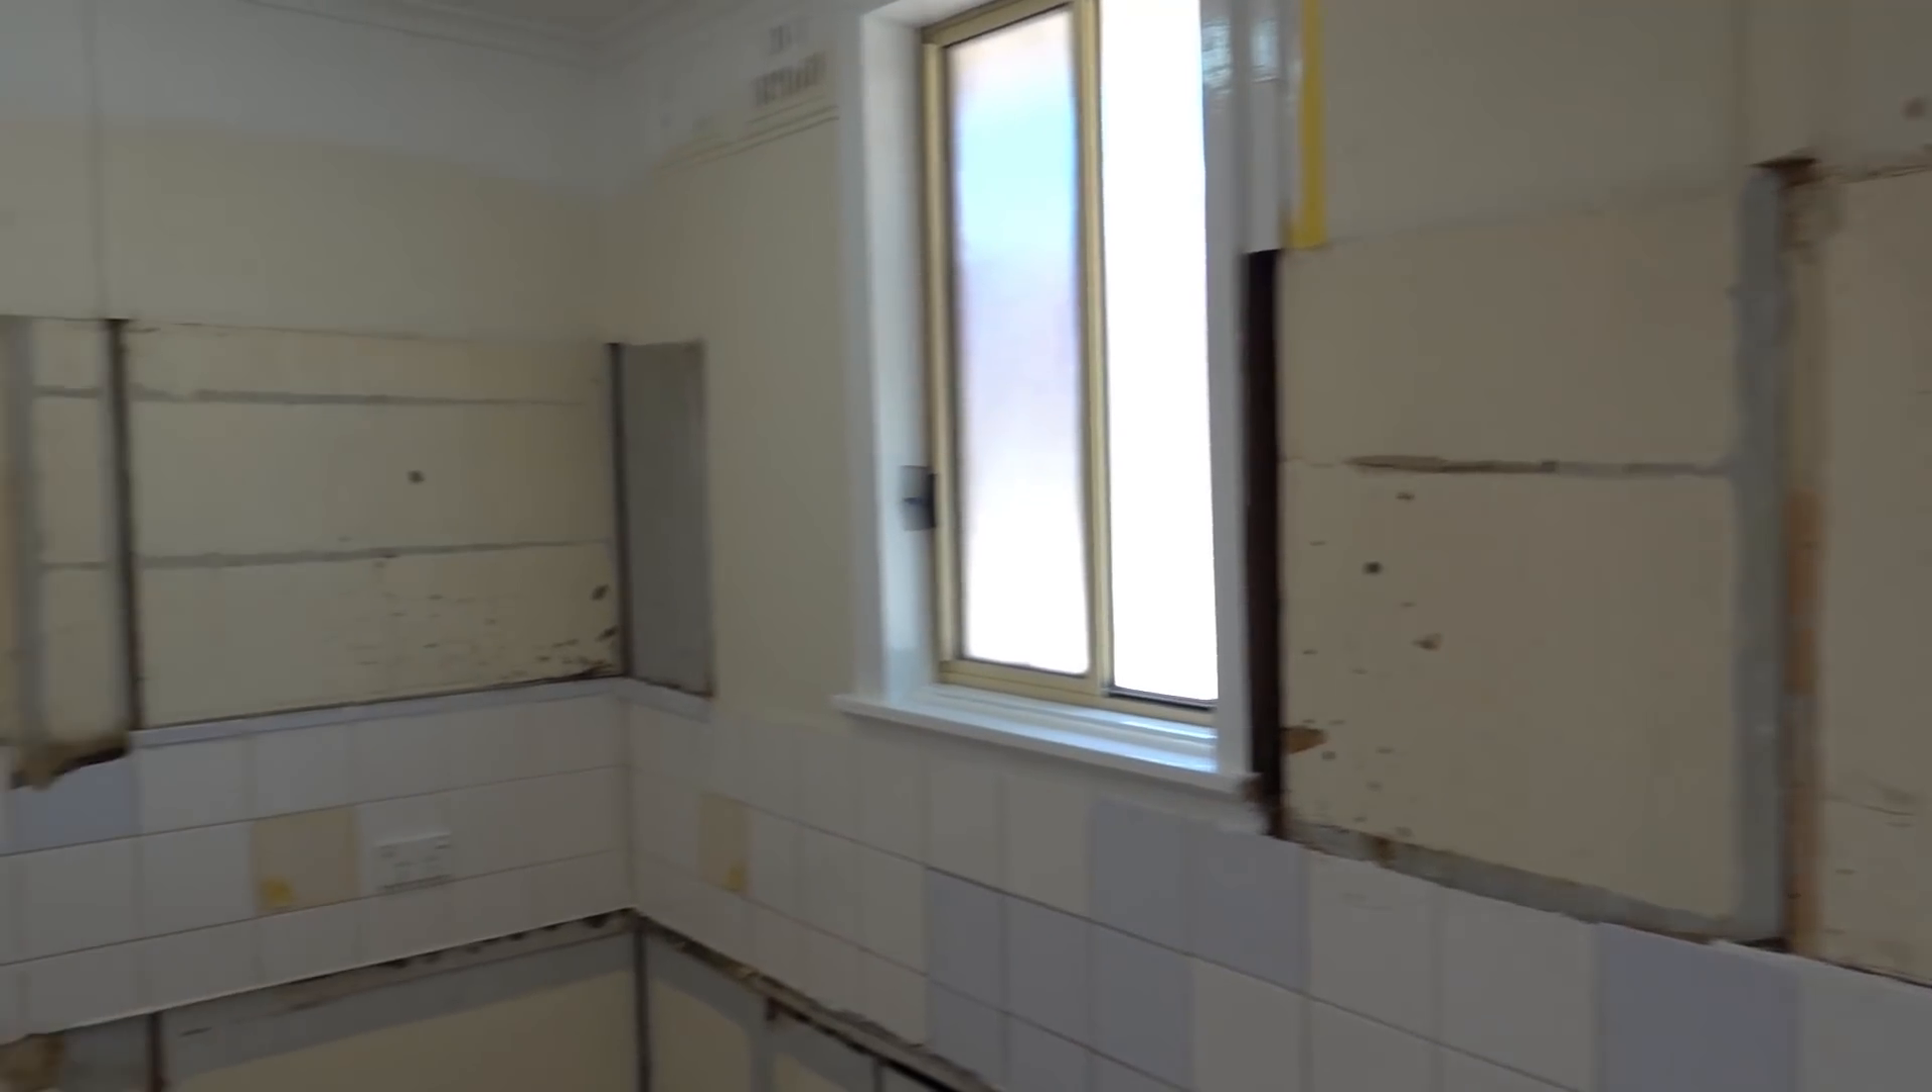All right guys, so now we've got pretty much most of the kitchen now removed, all we've basically got left is these tiles.